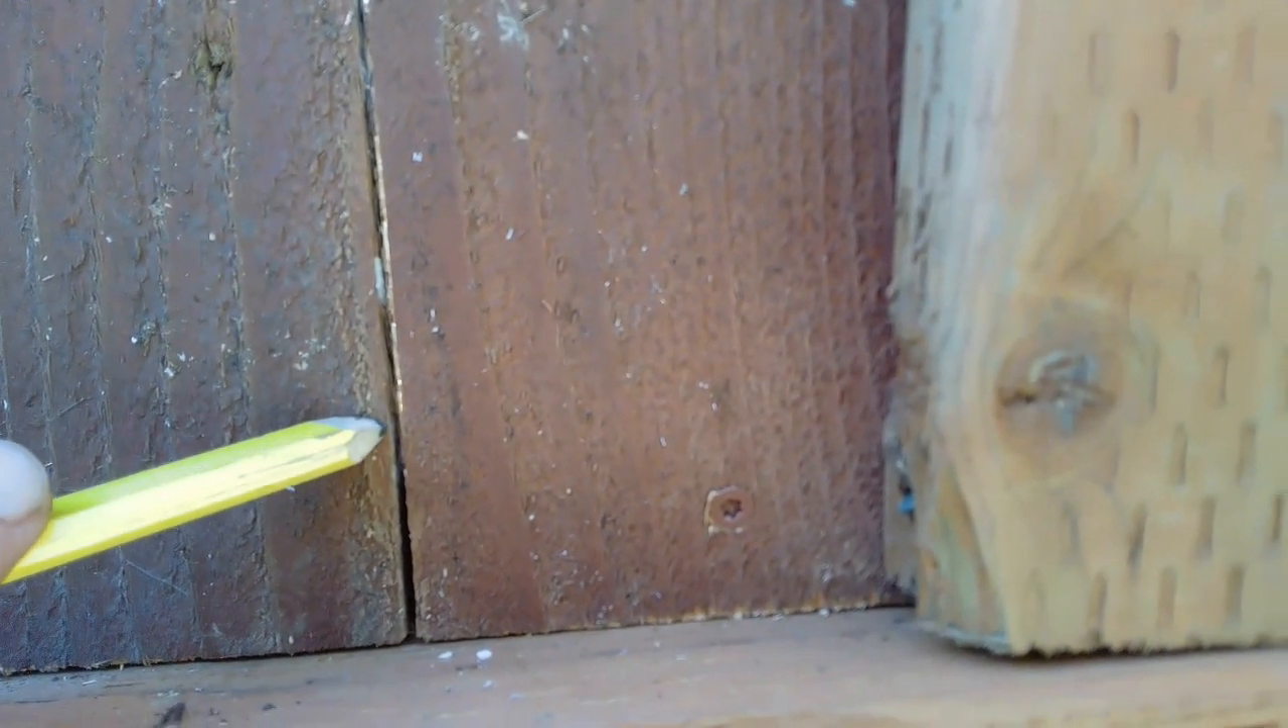Now if you see right here real close I still have a gap here I haven't filled that in with silicone.